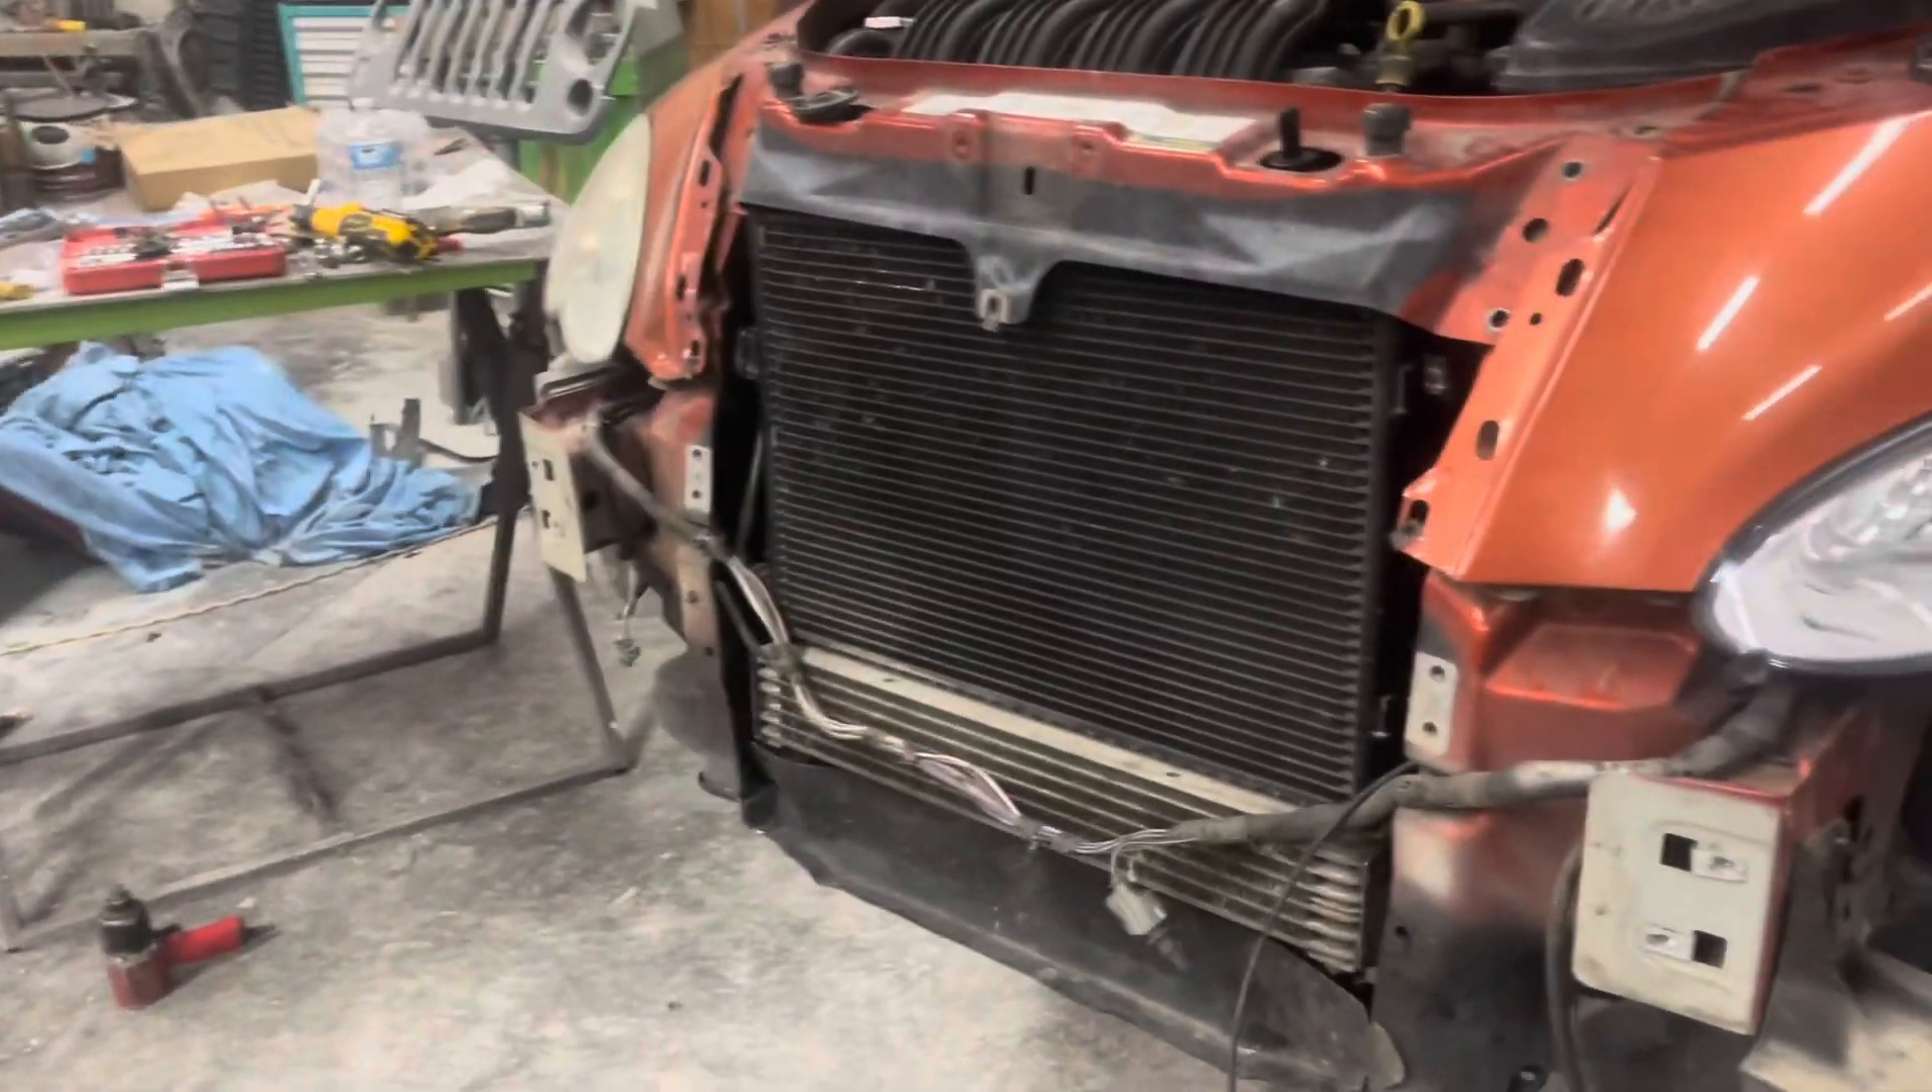Got the radiator and everything on, I believe.